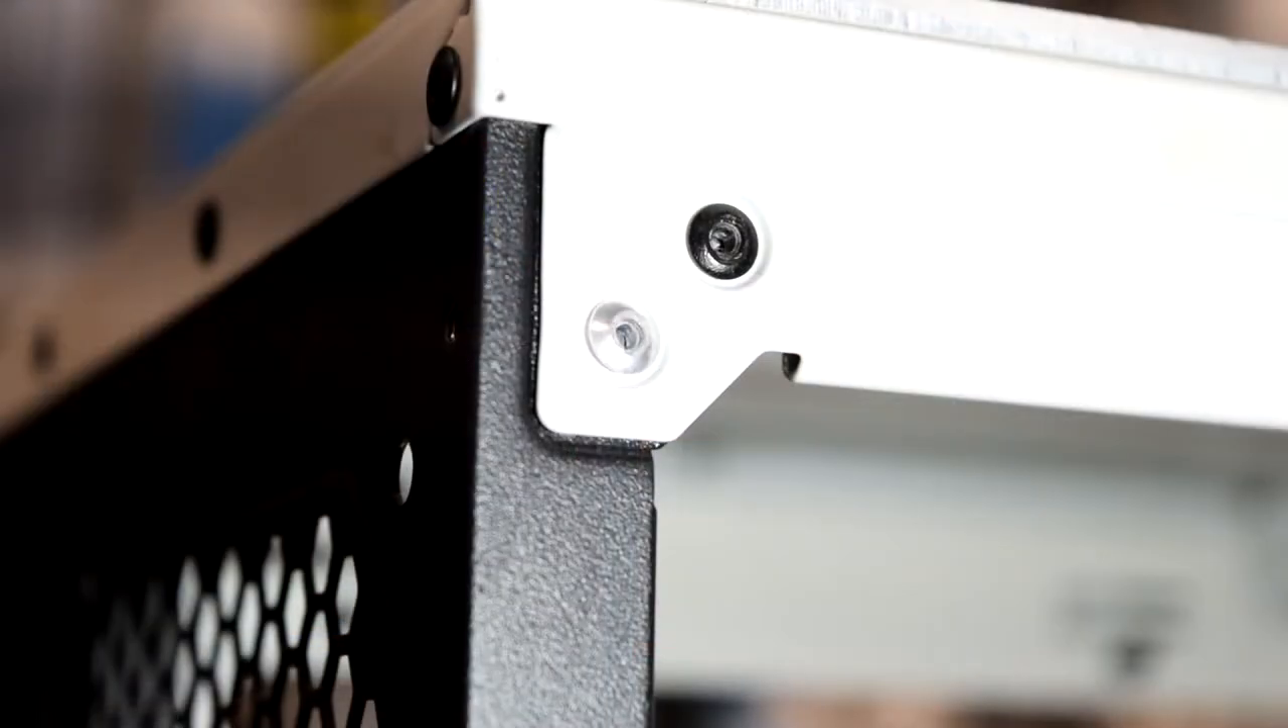And voila! You've got one rivet reinstalled.